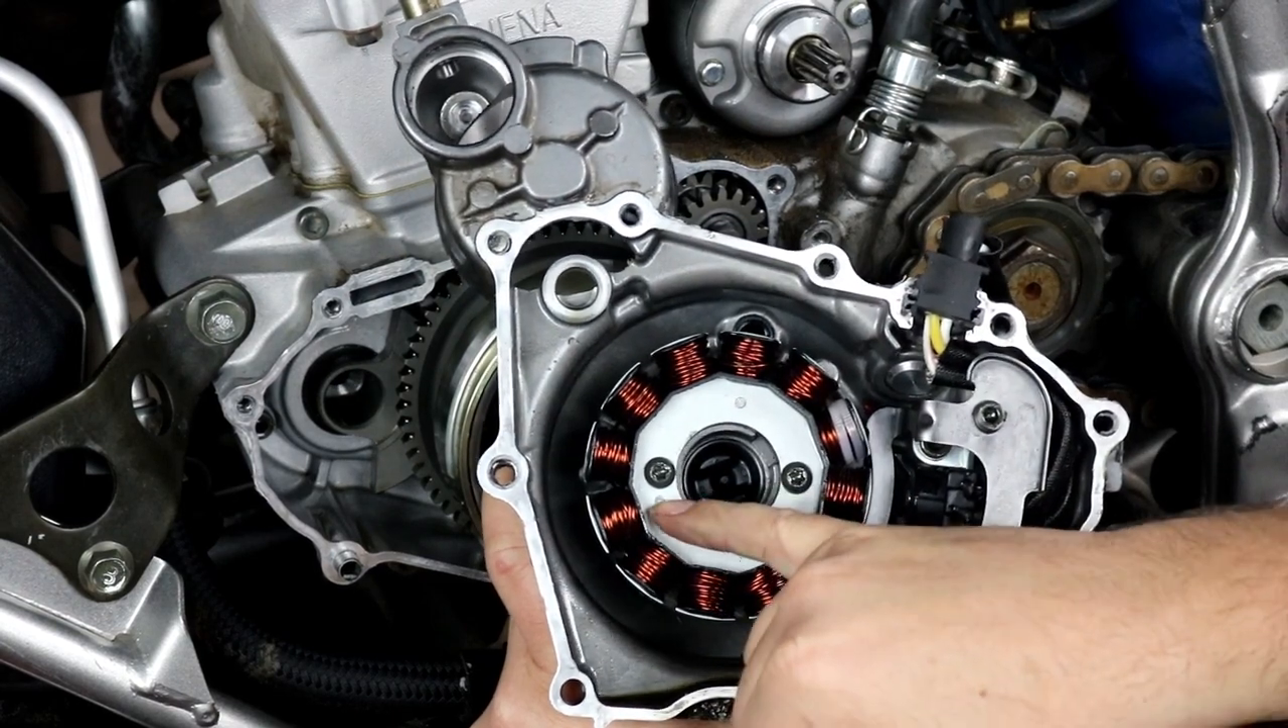All right, so I've already installed our stator here, but I'm going to show you what you need to do.